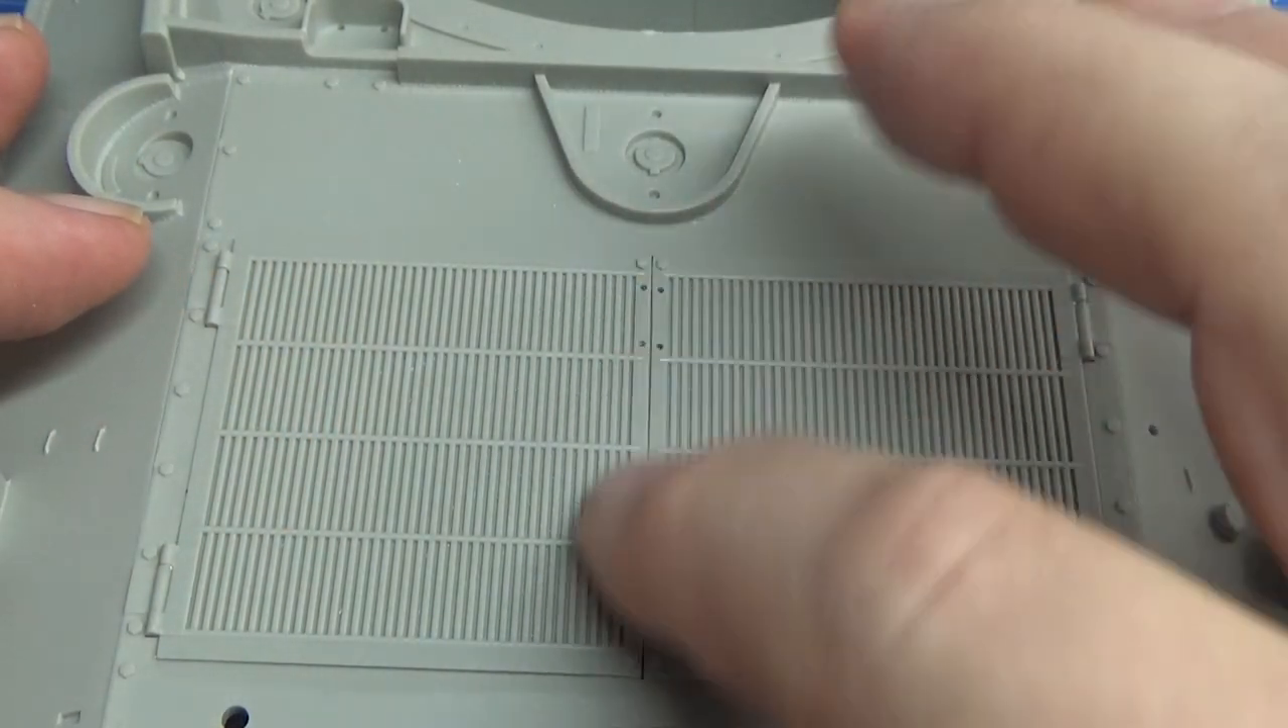The major construction is finished on the rear deck i've put in the two engine plates.